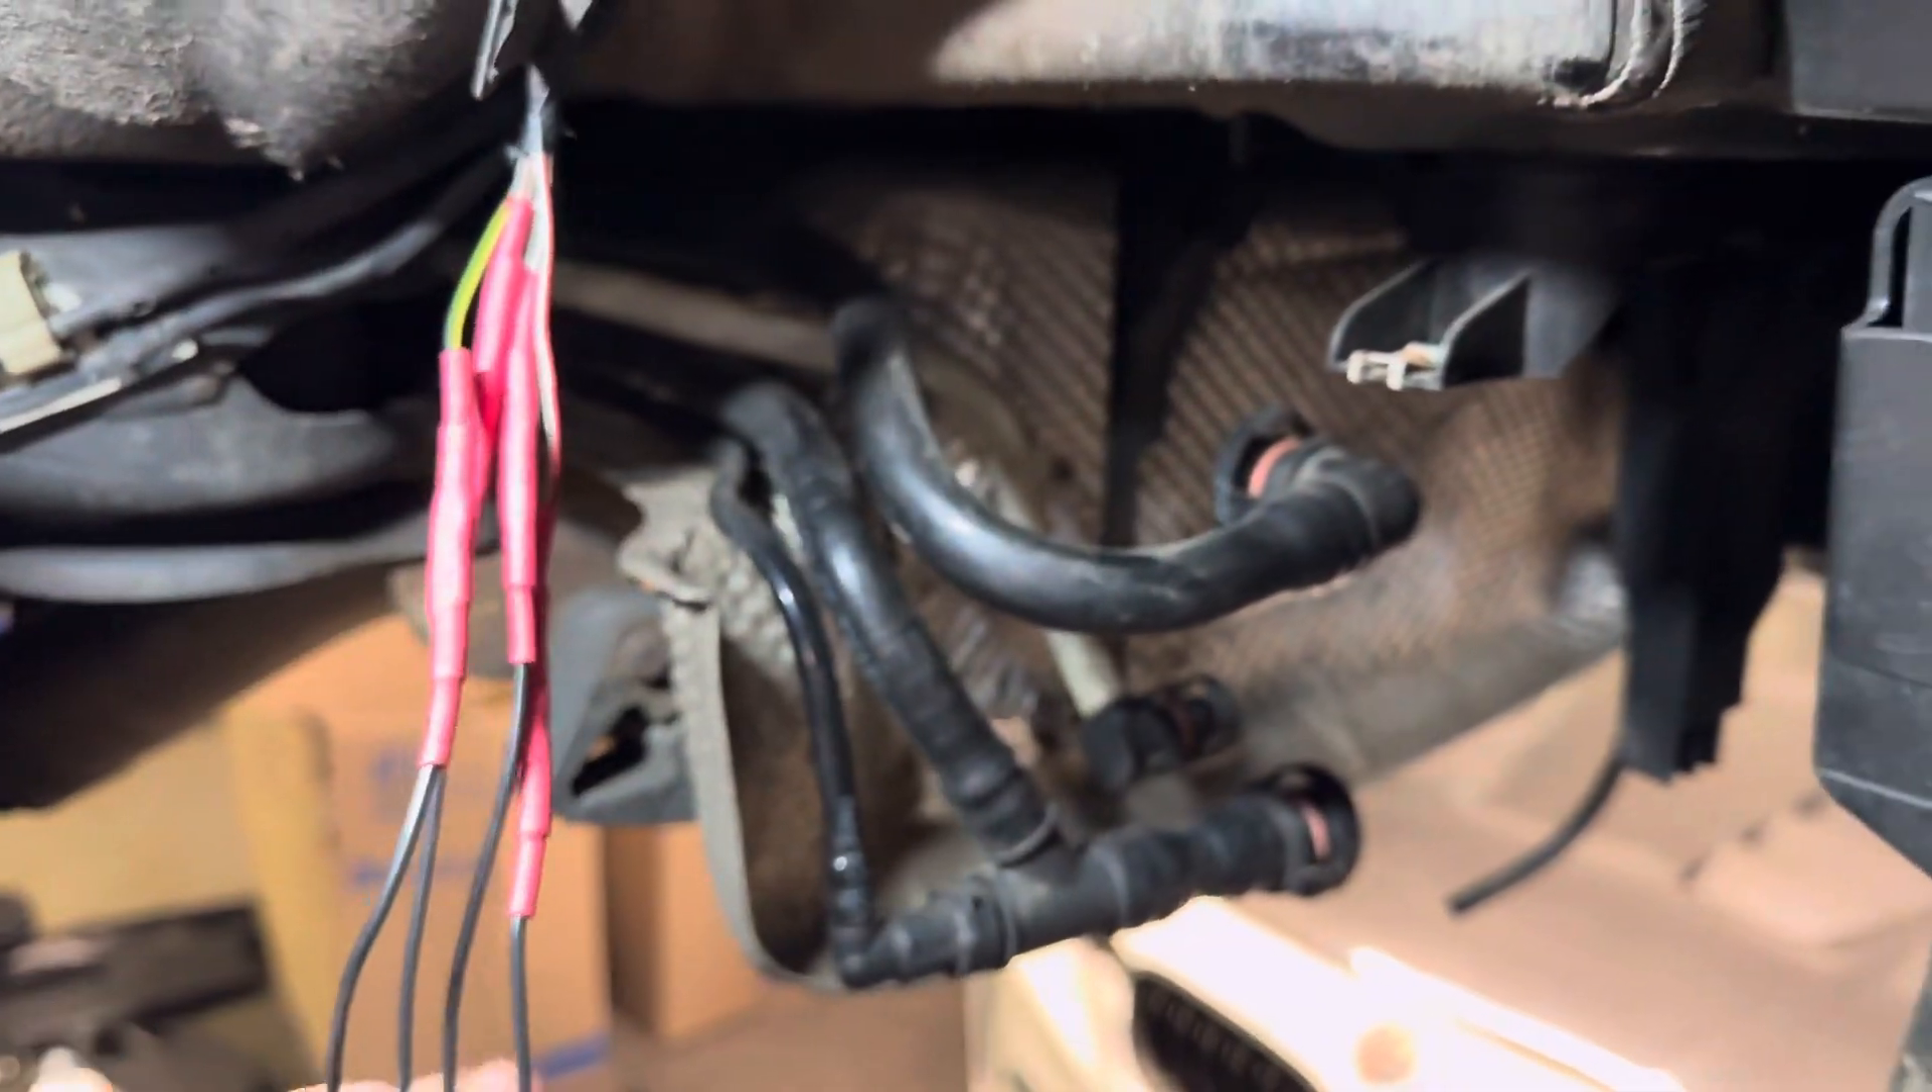All right so now we have the heat shrink on the wiring and looks pretty dang good.